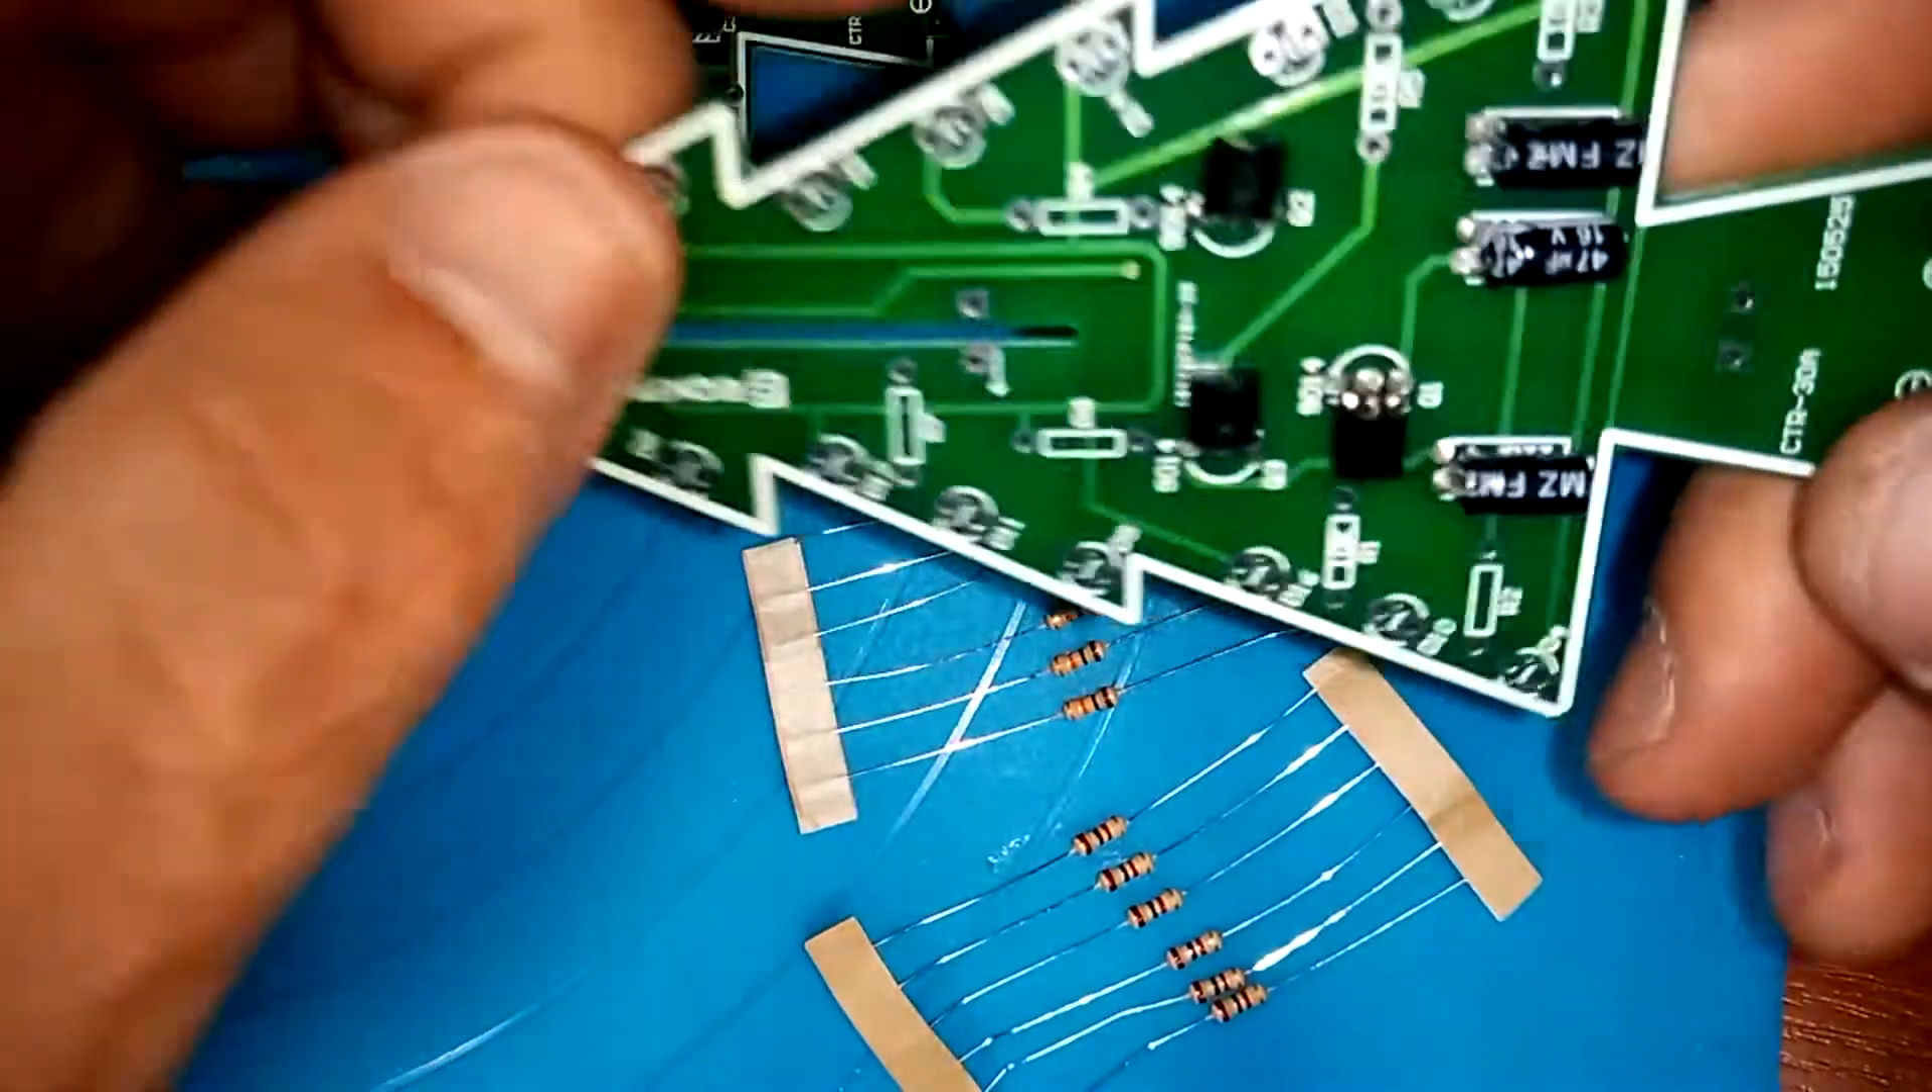Транзисторы с конденсаторами установлены. Осталось сопротивление.